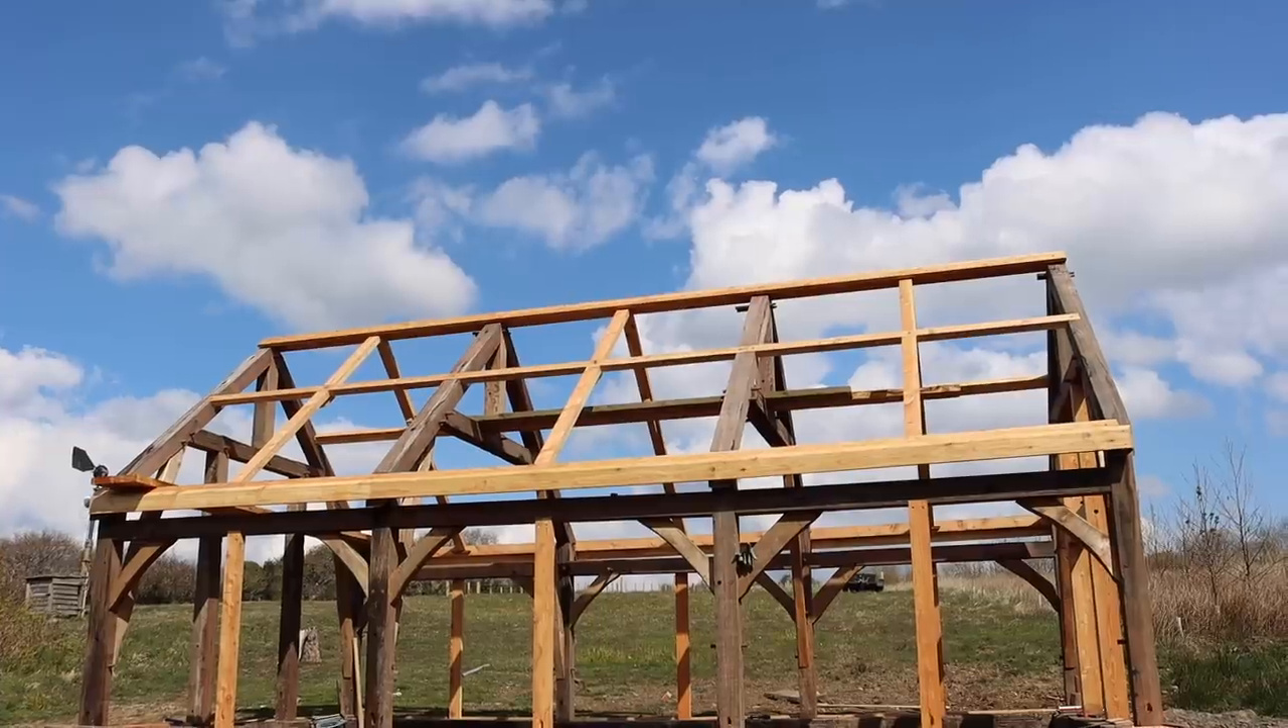Okay, so that is the roof timbers all up, really pleased with how it went and how it looks.